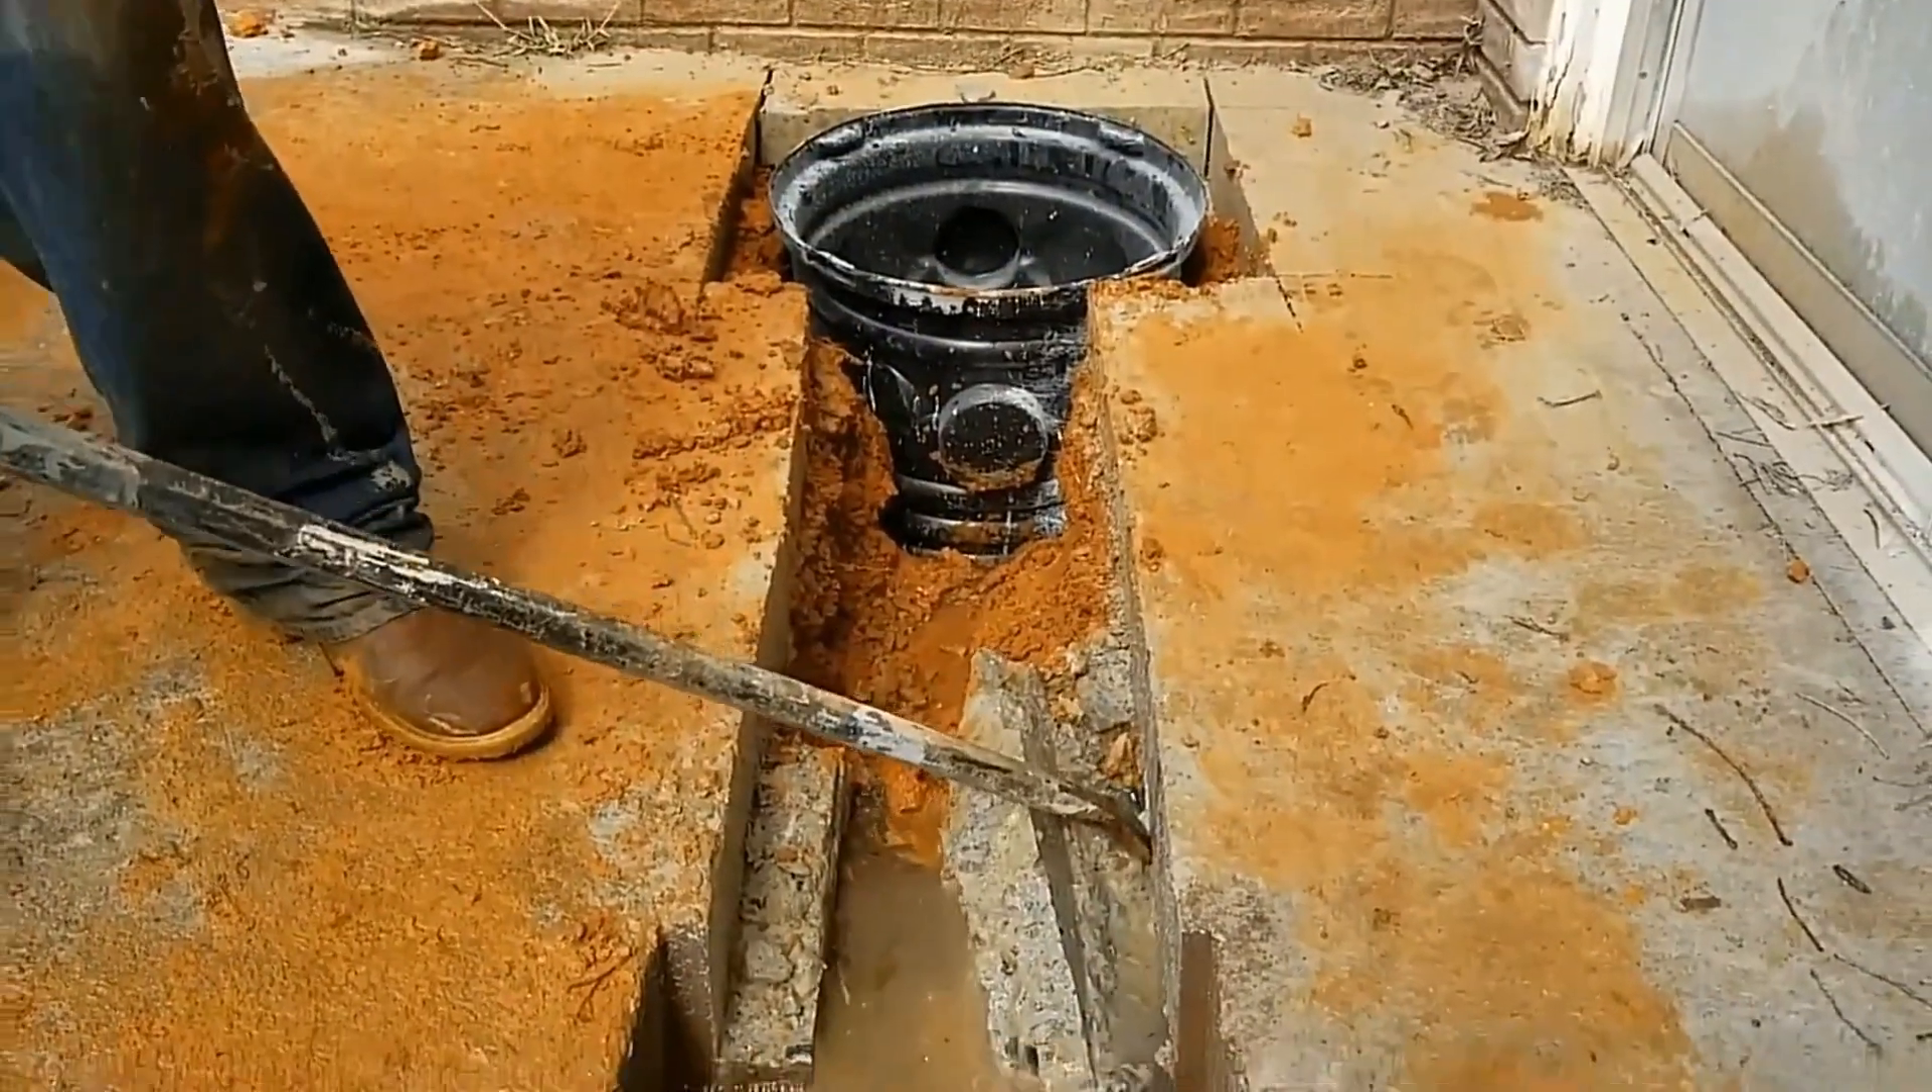So last bit of concrete here and you can see we've already got the pit installed and this water is going to flow over towards that area but that's okay.